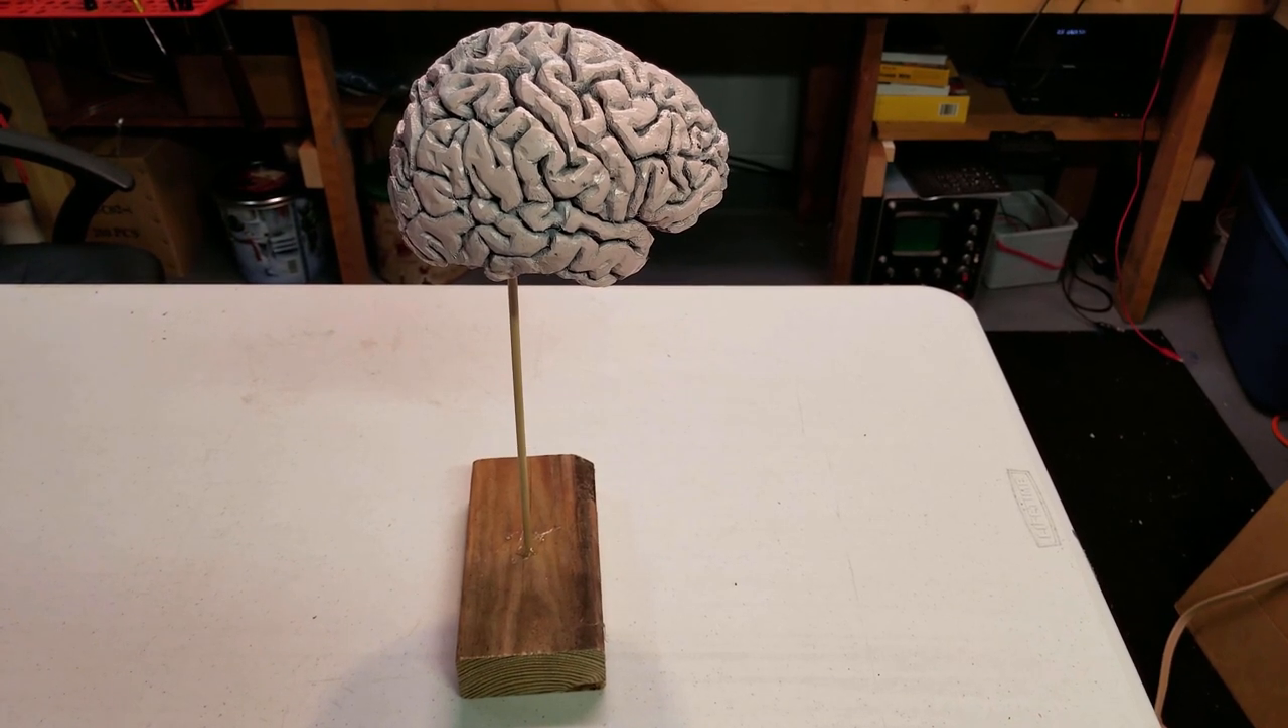So I've just put the brain onto a little wood block right there.